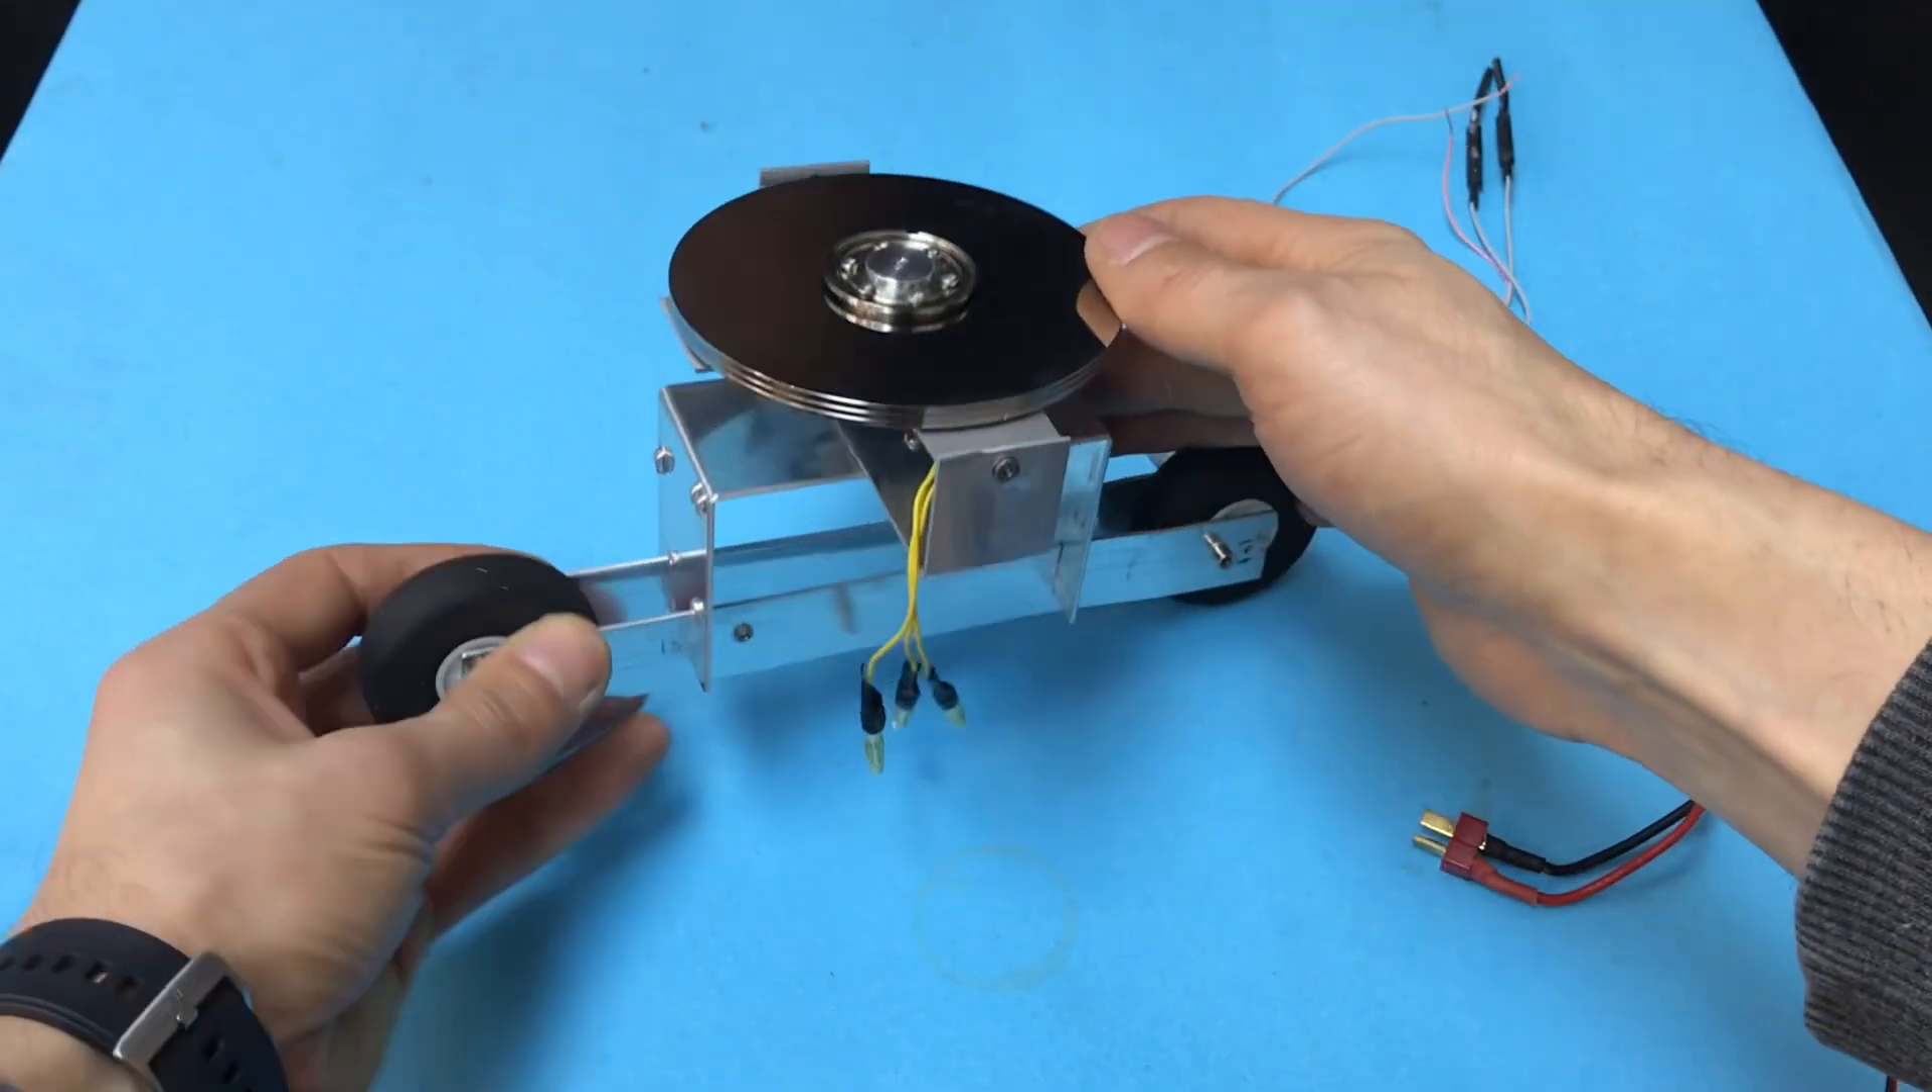Evet üst diskimizi de yerine yerleştirdik.